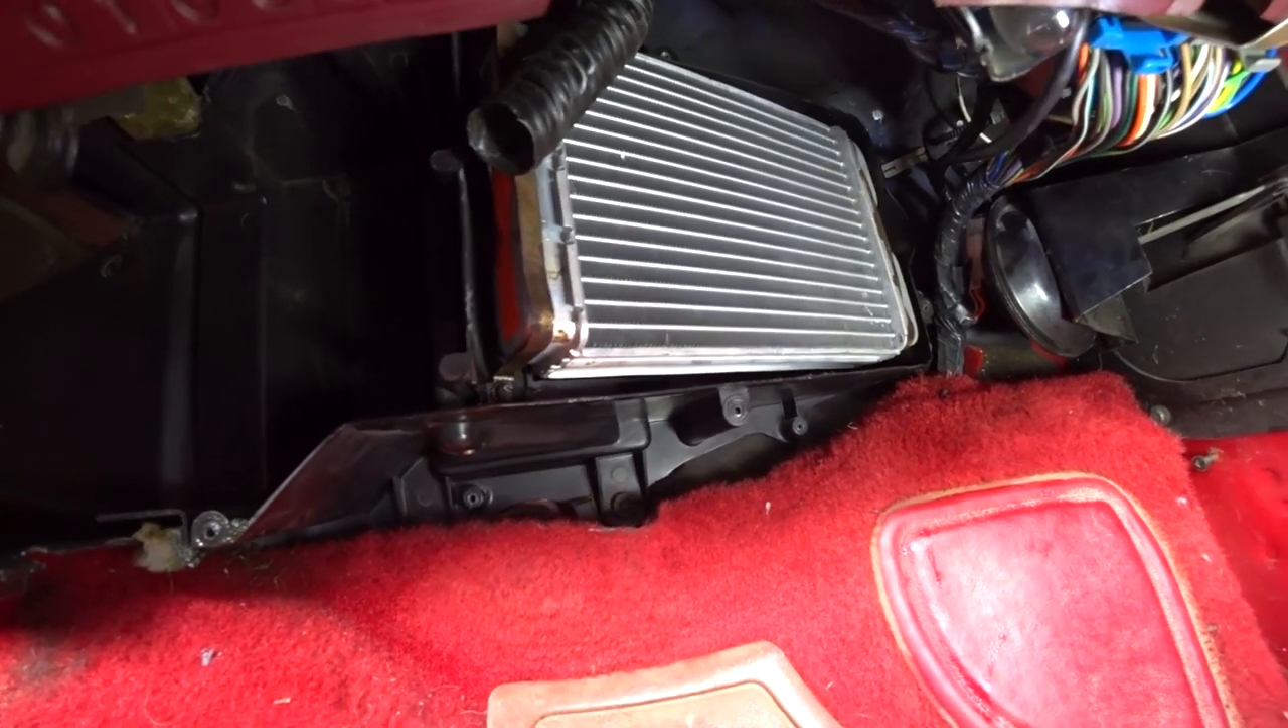You can see the new heater core in there.